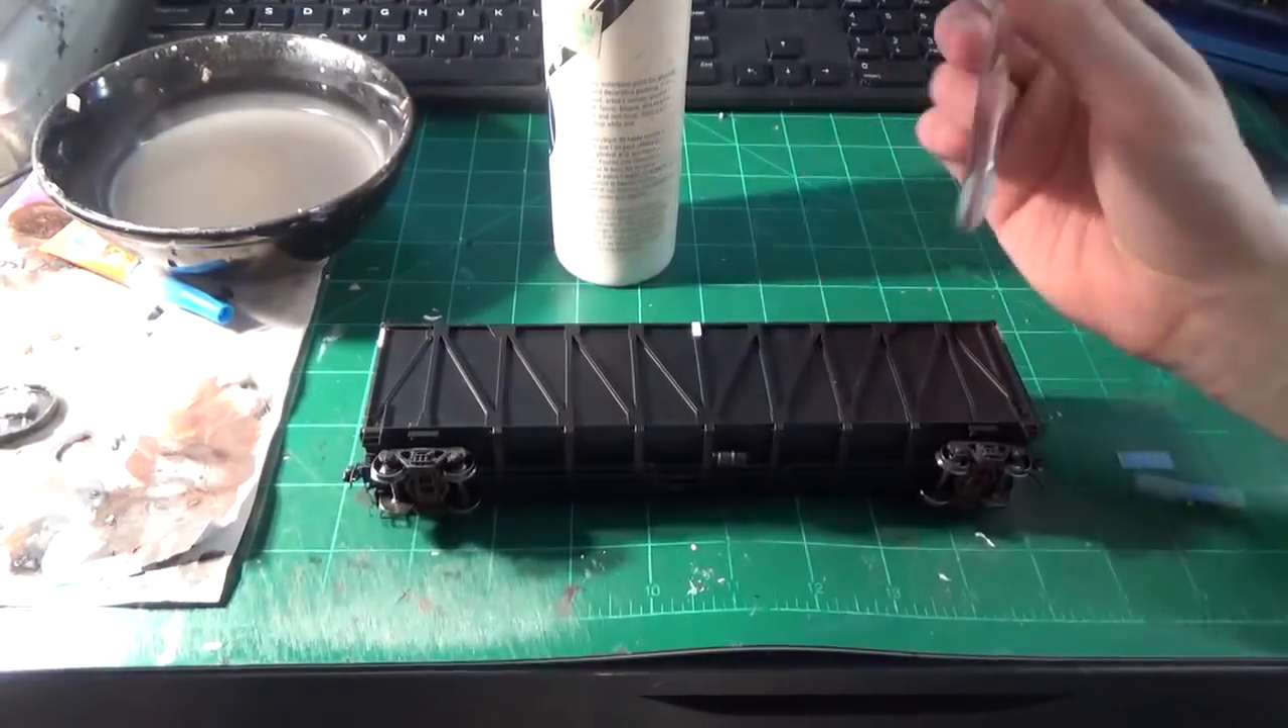You'll also notice I got the trucks reinstalled. I got those painted while I did the car body as well.